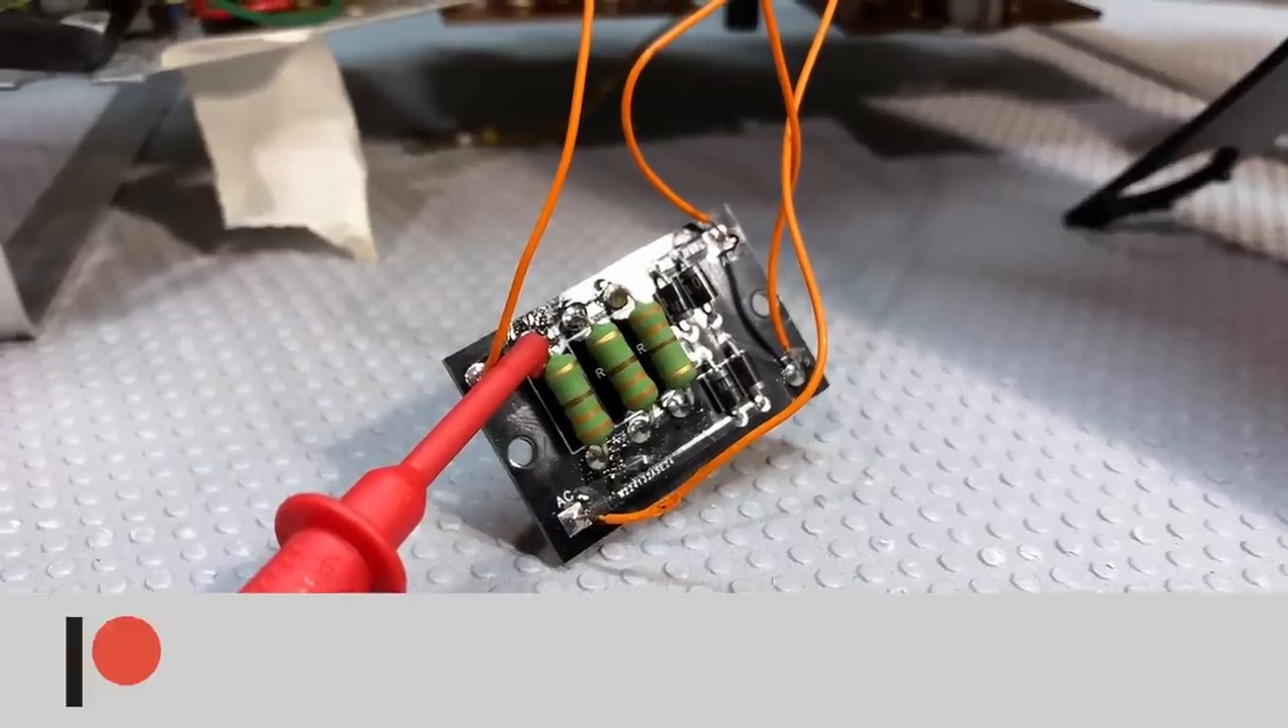So I've soldered the three resistors, the 330 ohms, so we get about 110 ohms, three resistors in parallel.